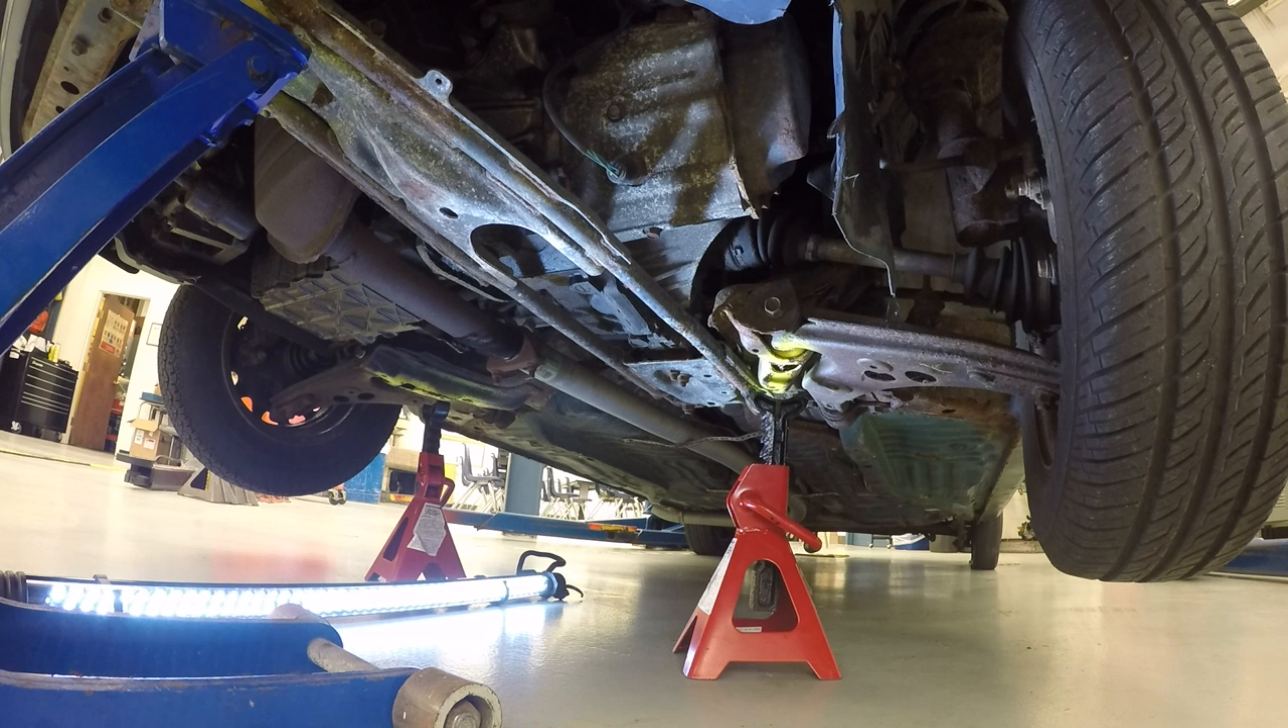I just placed the jack stand on the passenger side also.